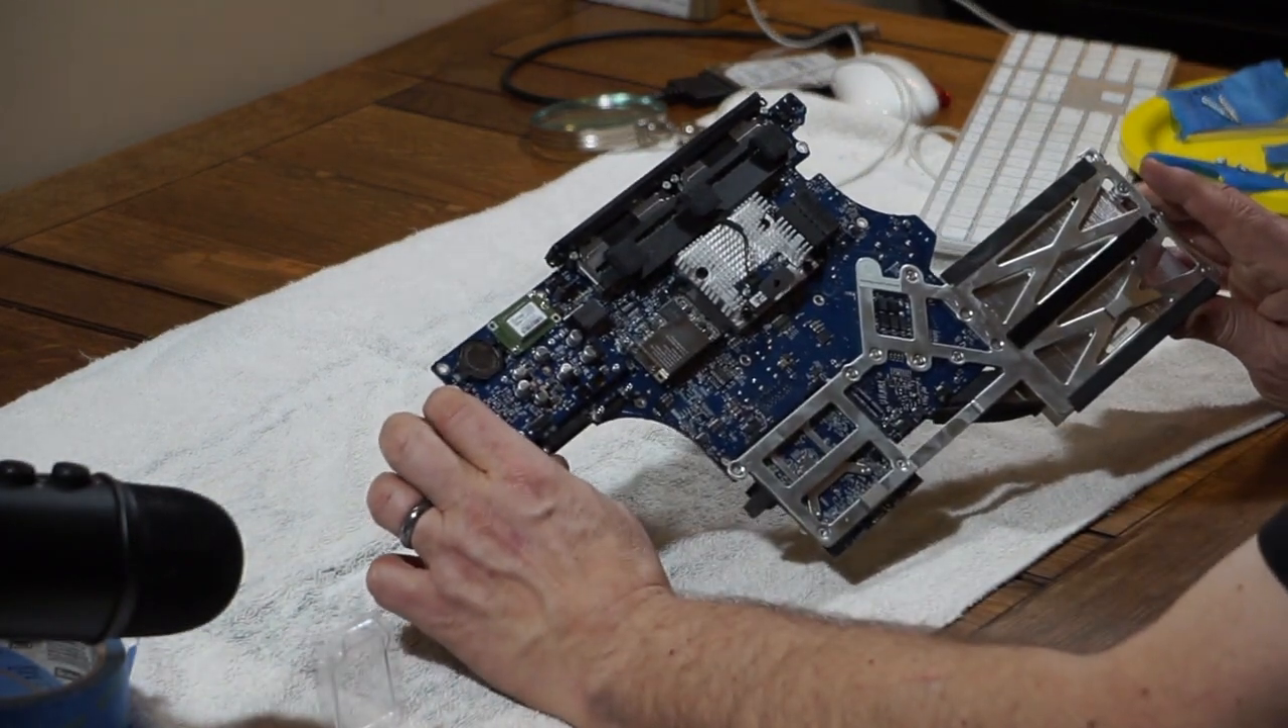After going through the many, many steps of taking screws out and re-routing cables or disconnecting connectors, I finally have the motherboard of the computer out.